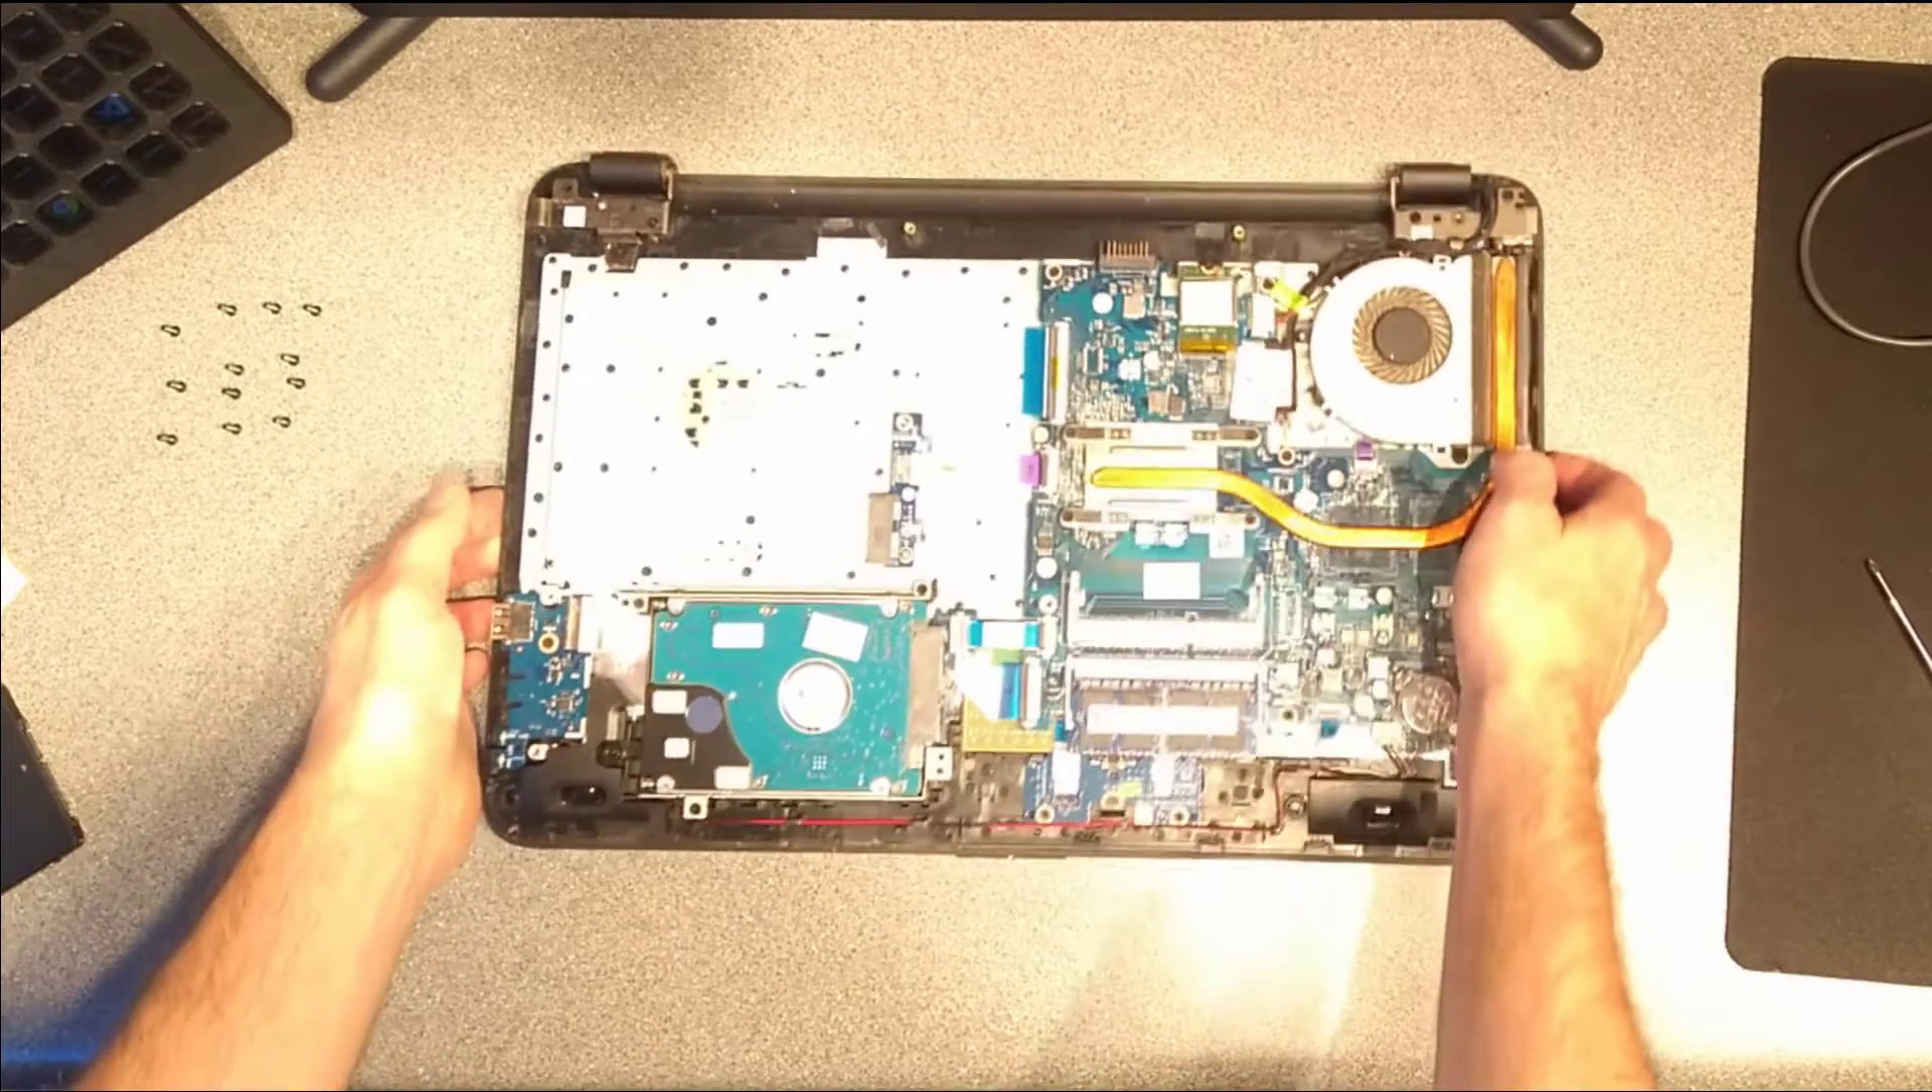And that is the underside of the laptop removed.